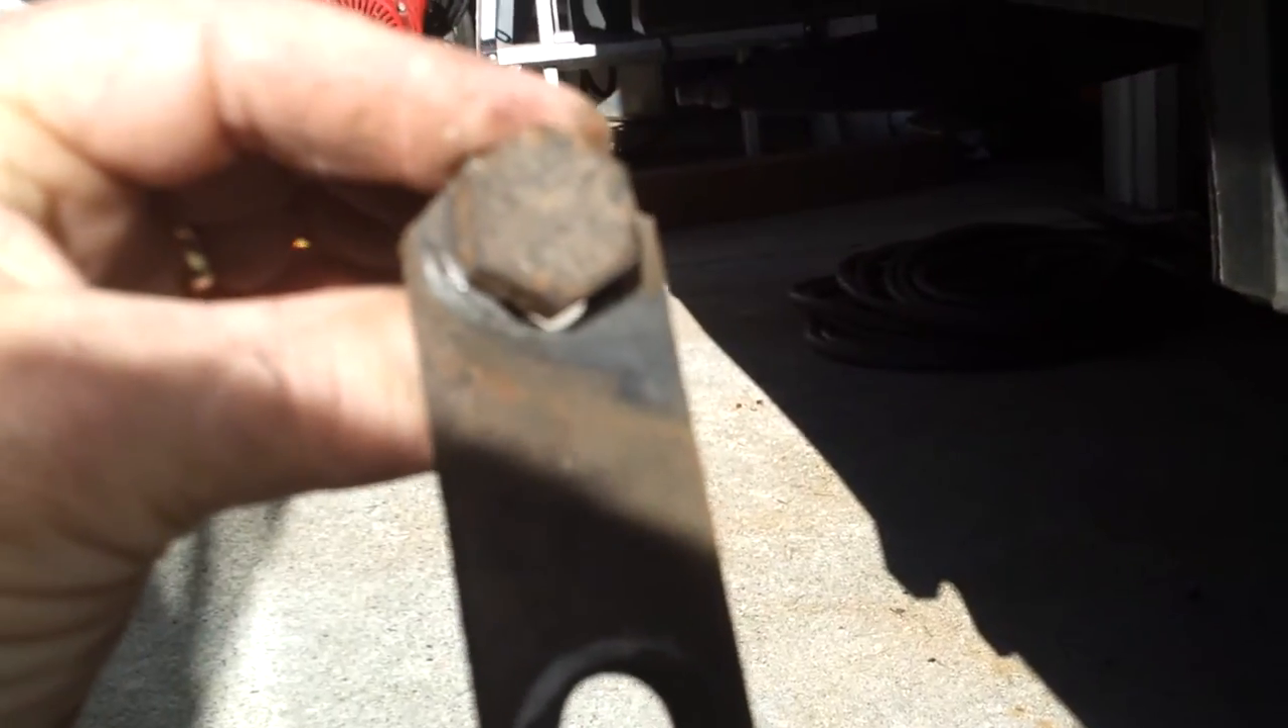You can see the hole is hanging out below the the bolt there.